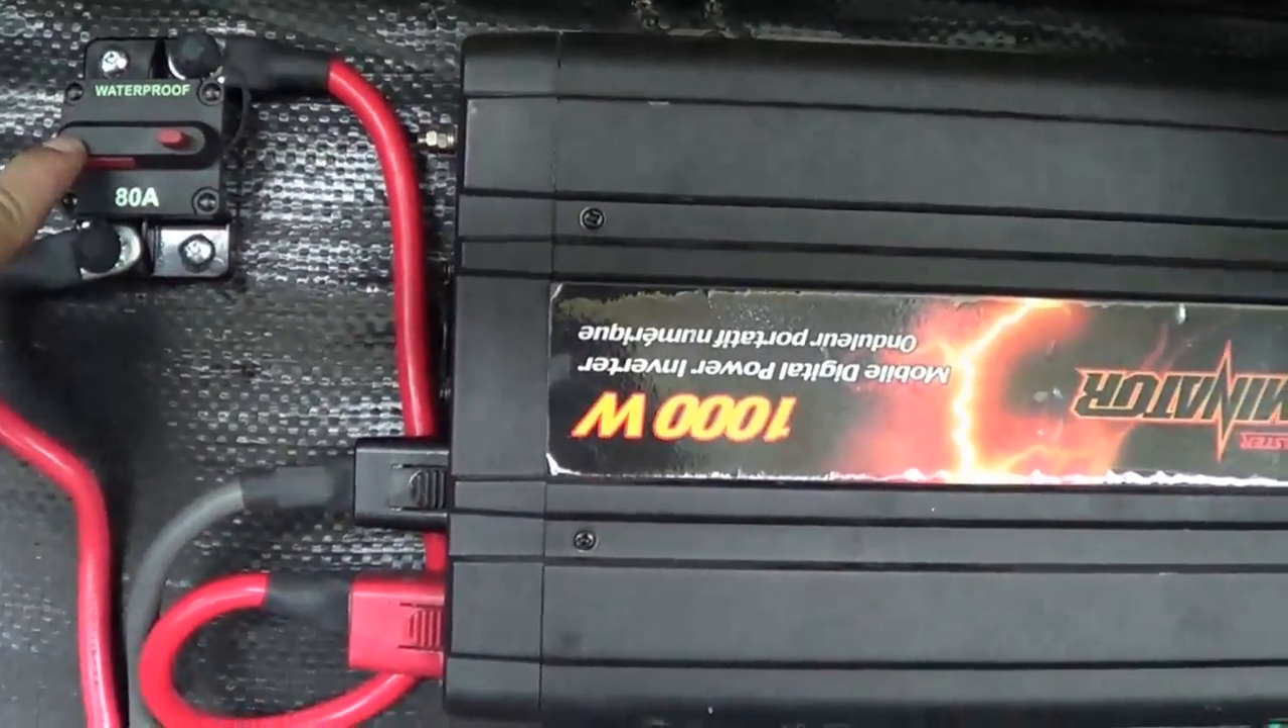I finished wiring in the thousand watt inverter installed the circuit breaker up here.